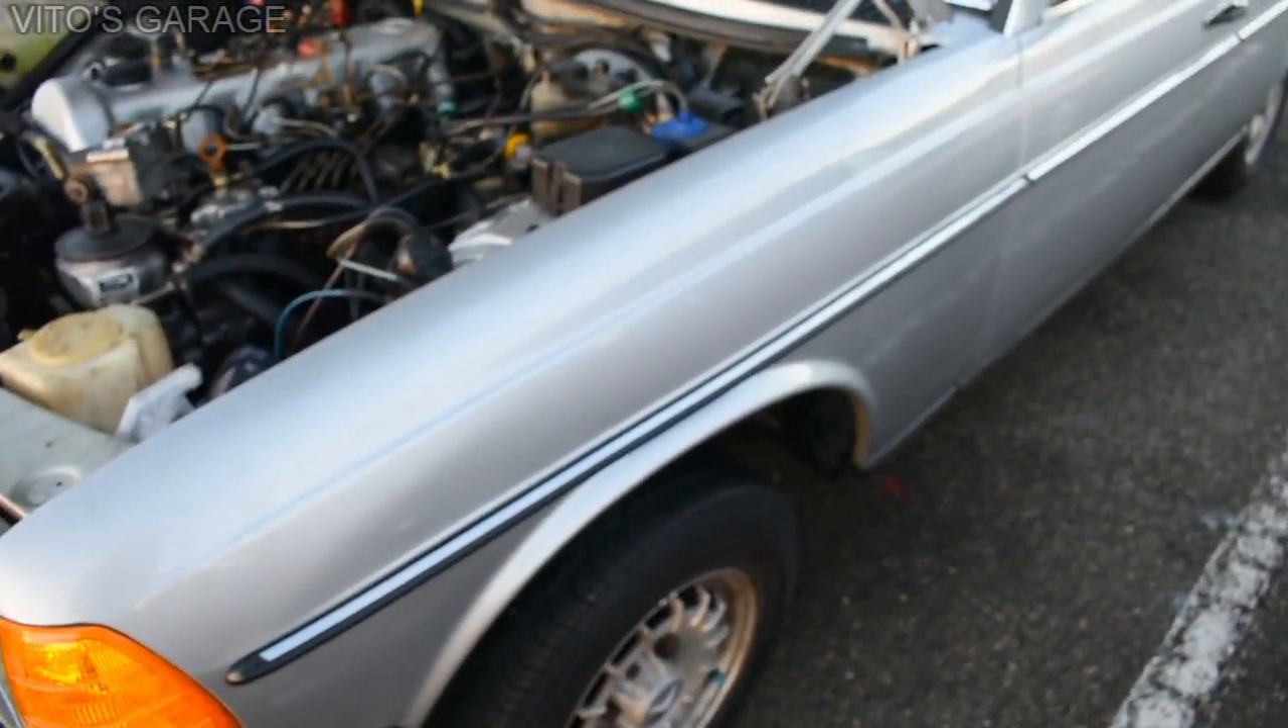This is a brand new trim piece for the fender that I installed as well.